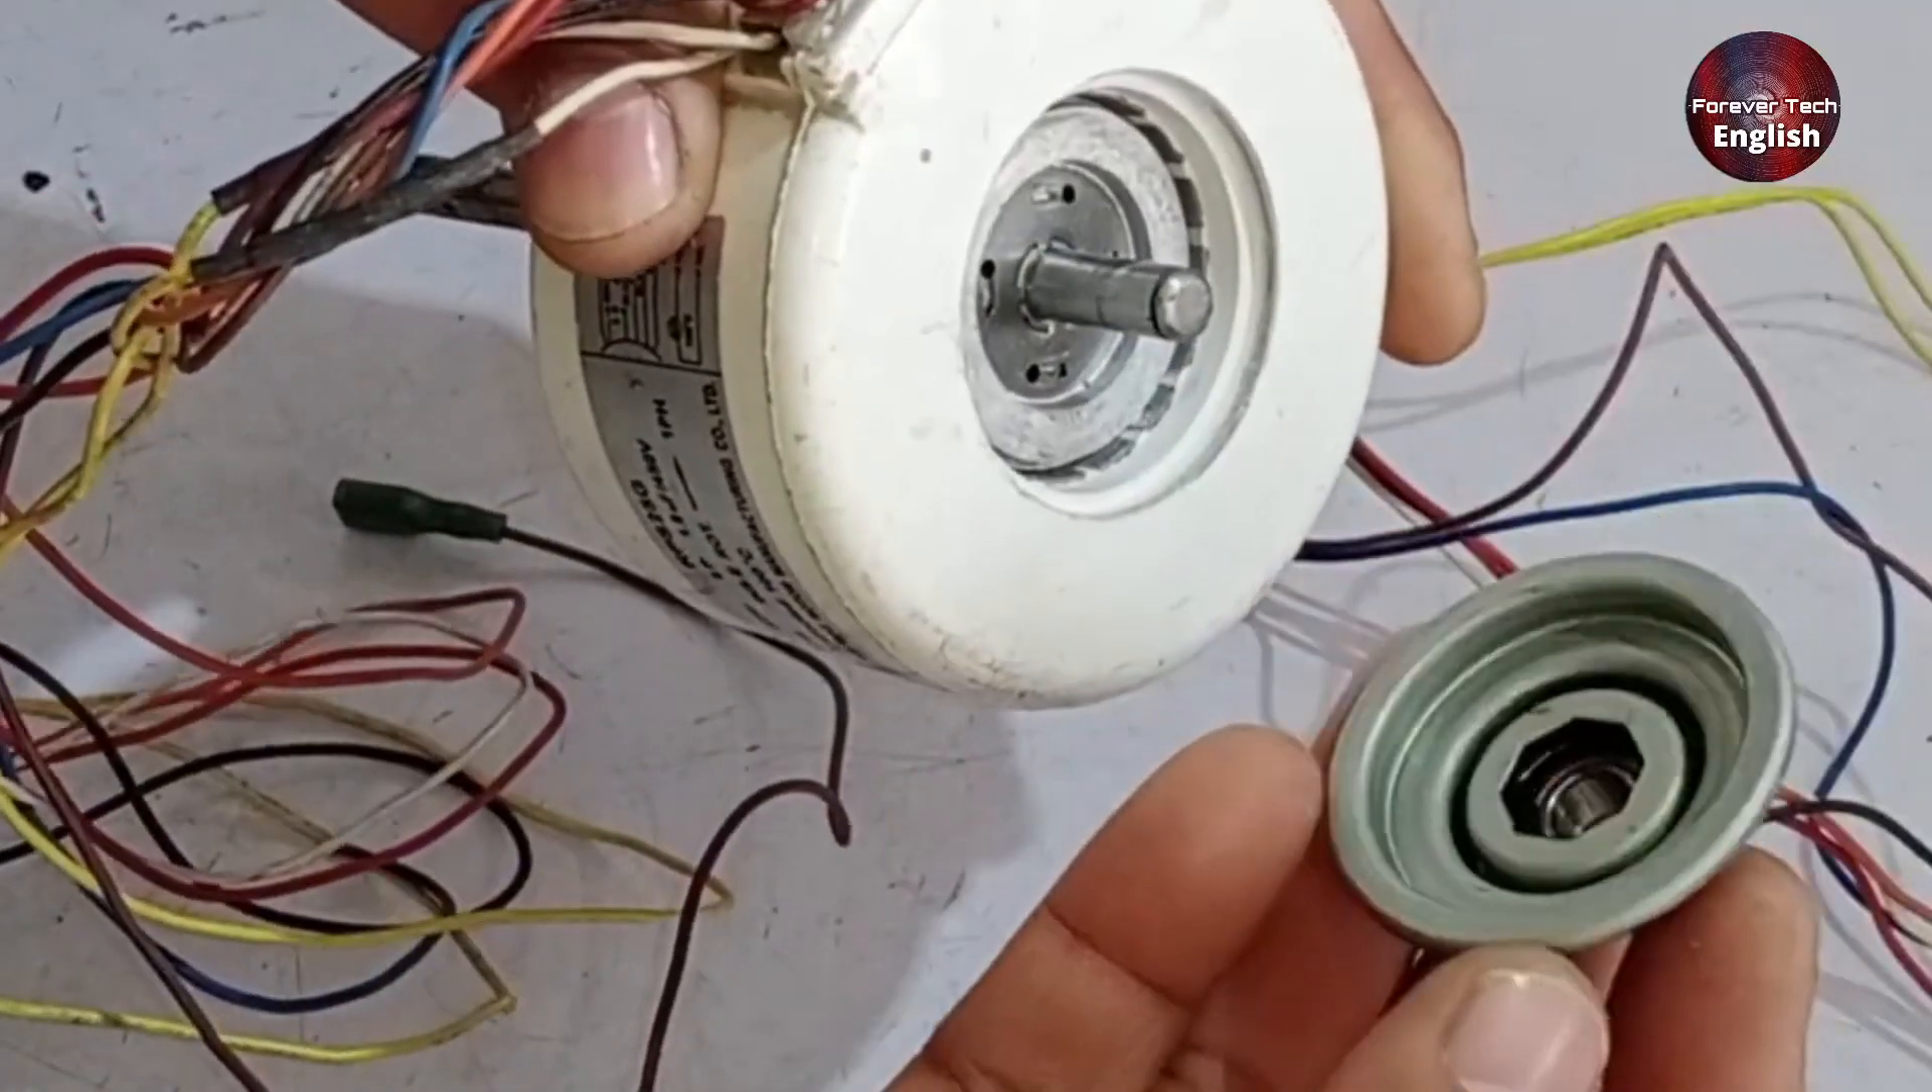I have another motor here, which I've already opened to save time.